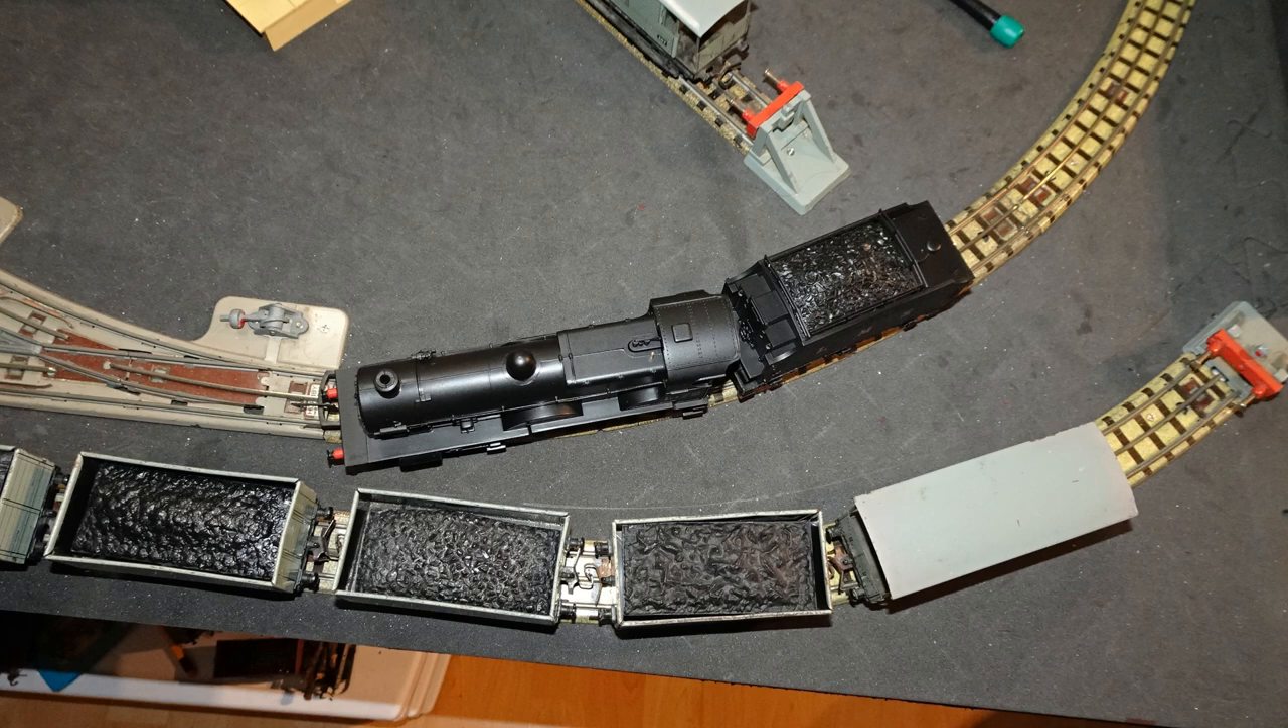You can see here how the front buffer beam of the 4P sticks out quite a way as the loco goes round the curve, but now the siding is far enough away that this isn't a problem.